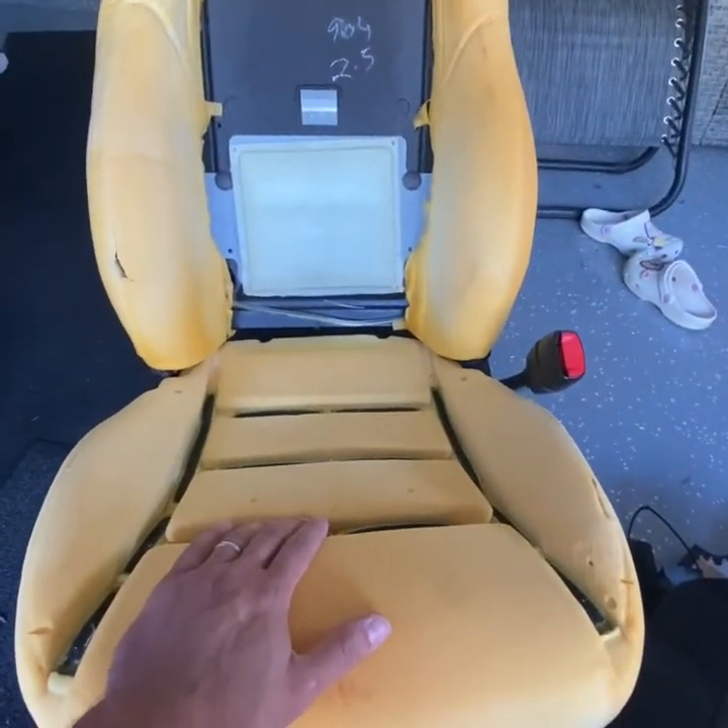So there you go the seat is bare bone time for new skin.